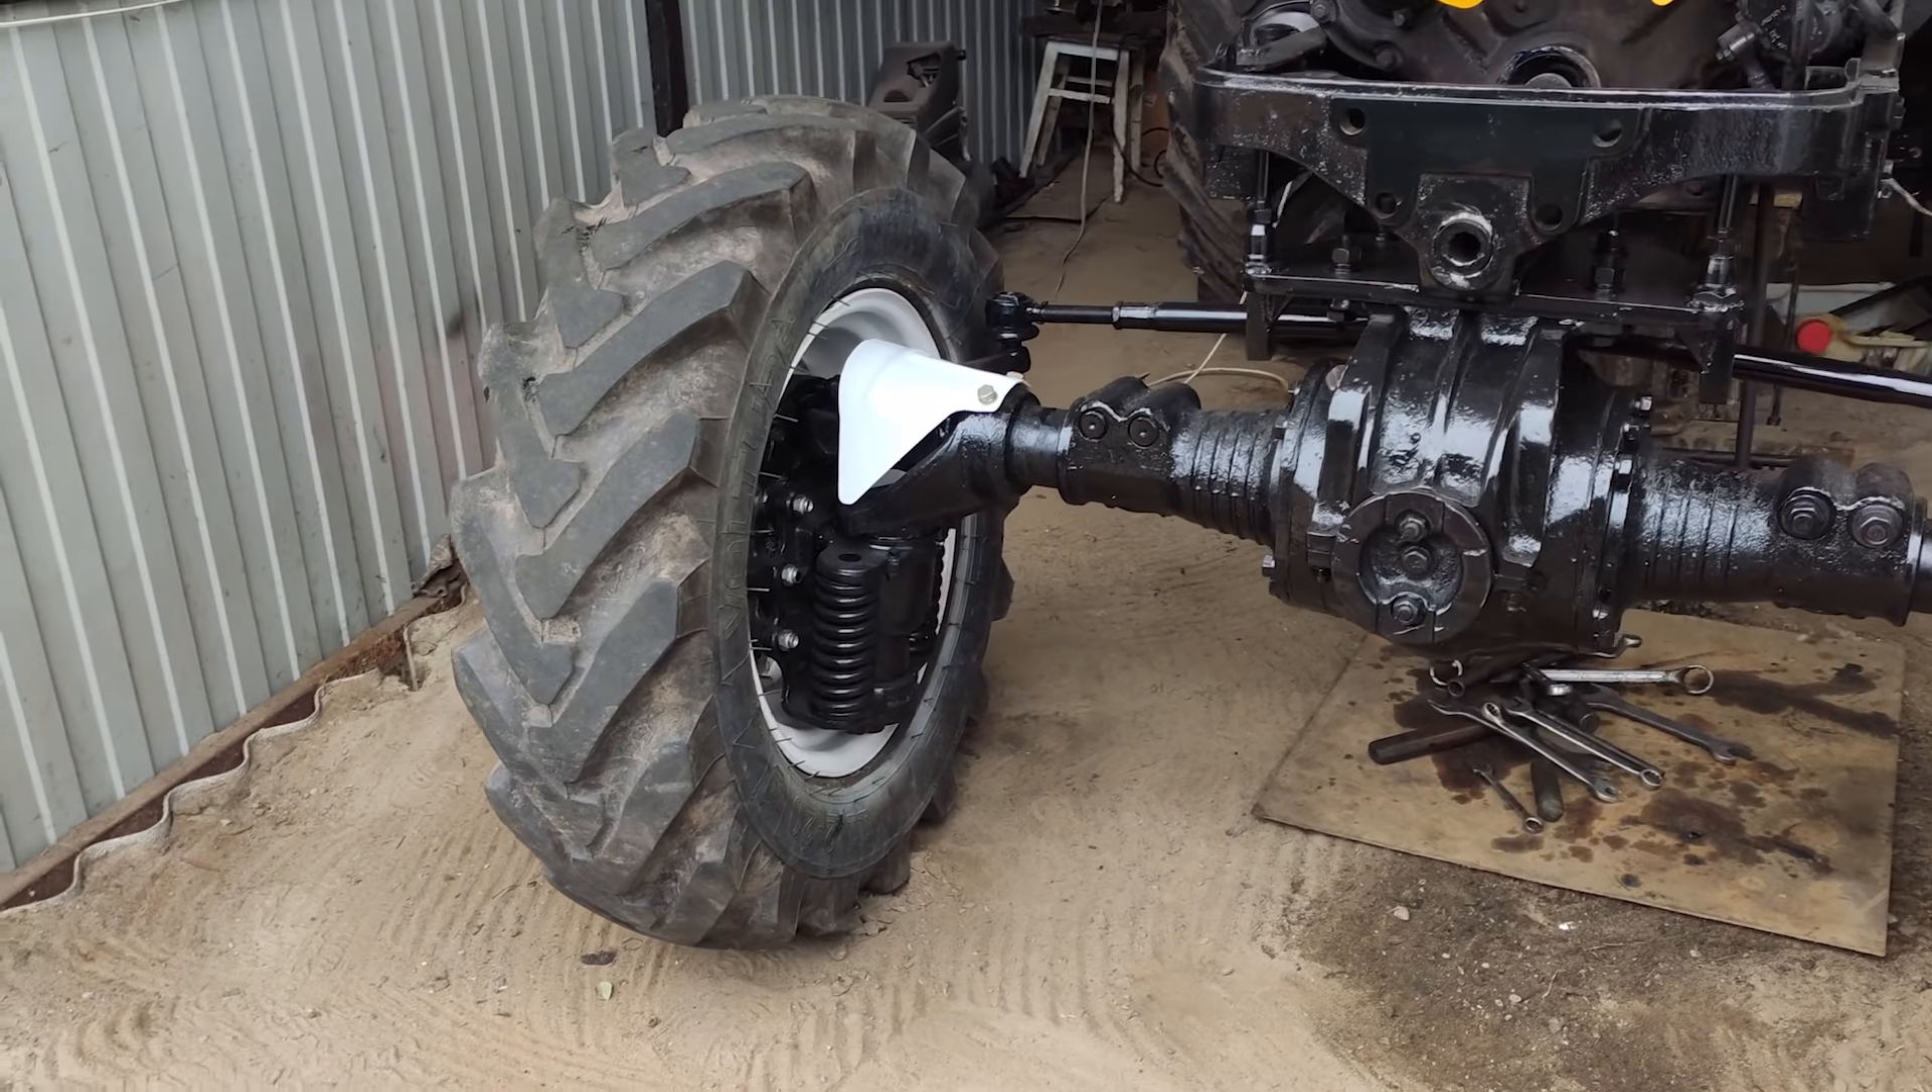Так ребятки собрали колеса вот так получилось то есть собрал на эти диски которые я красил получилось довольно таки неплохо.